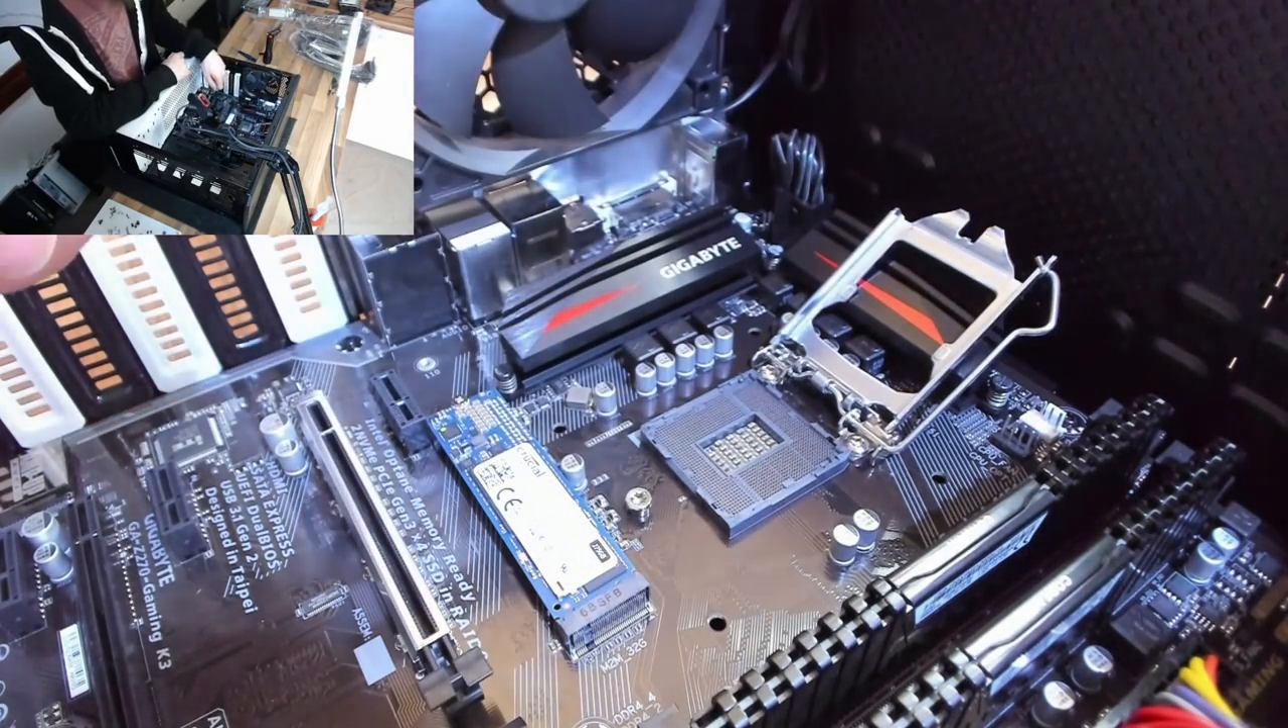So now we have the exposed CPU socket.